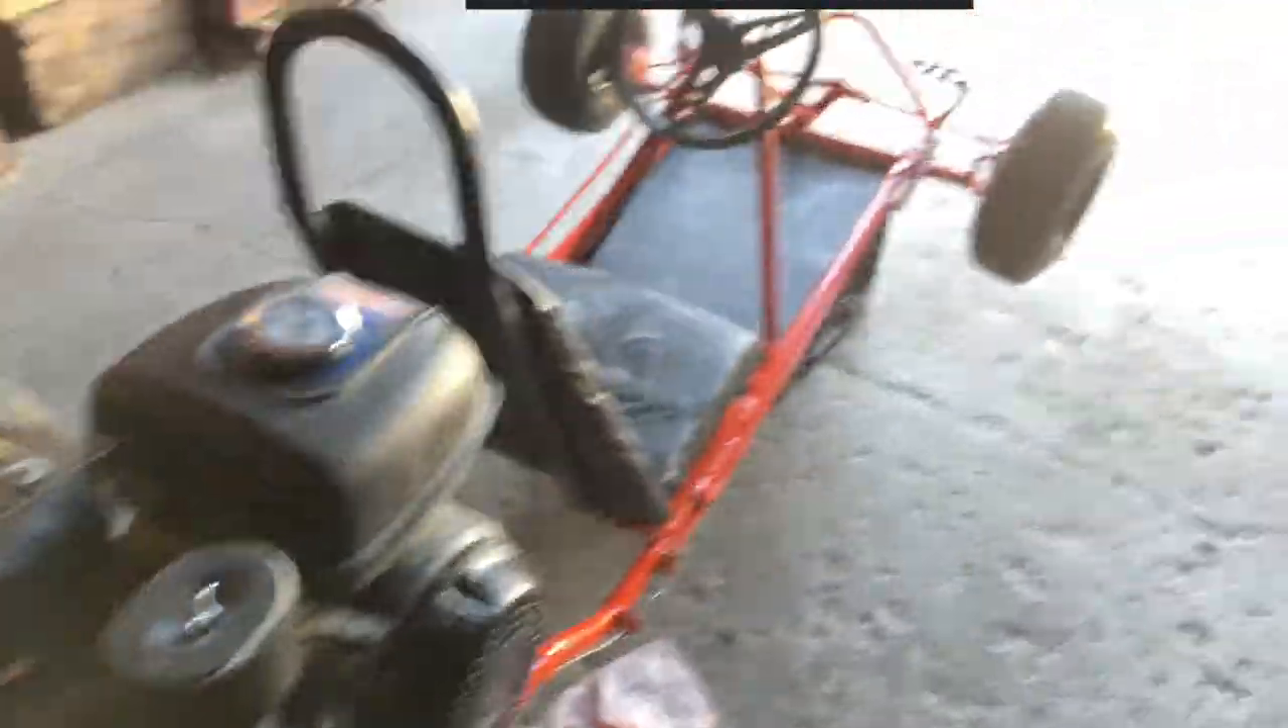I got the seat on it looks great.